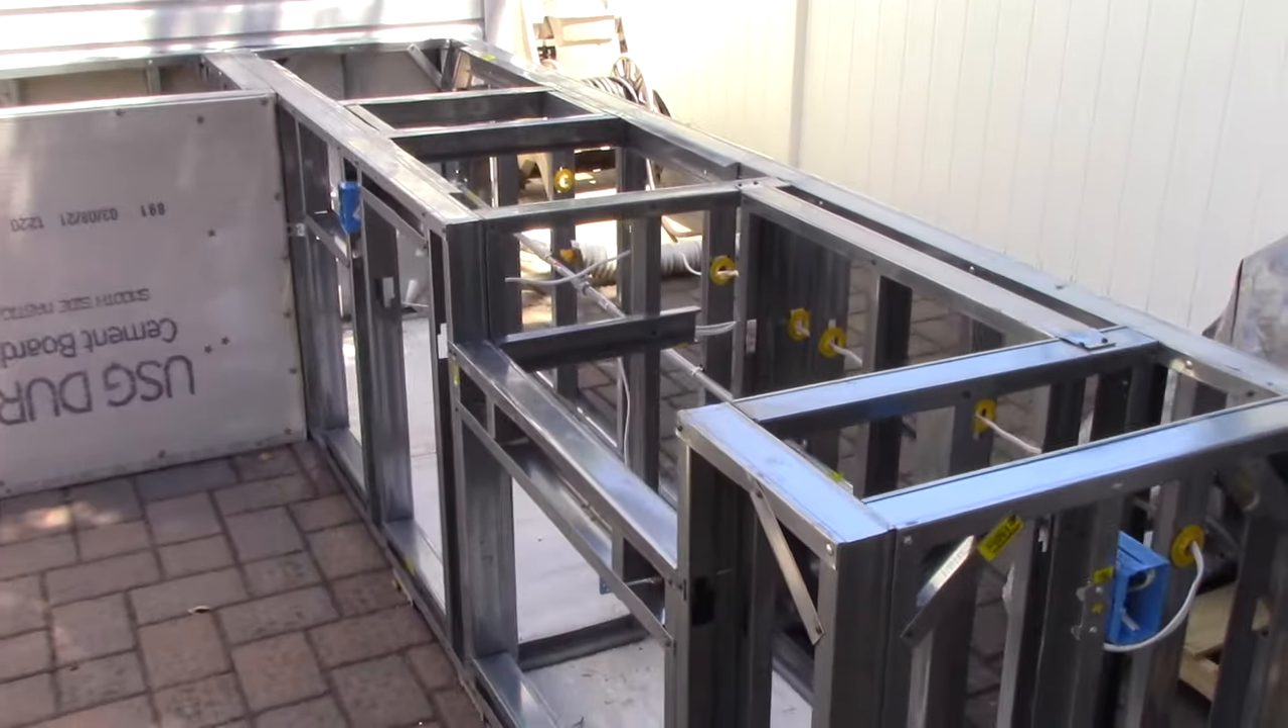So here's how the outside kitchen is looking it's all framed out.